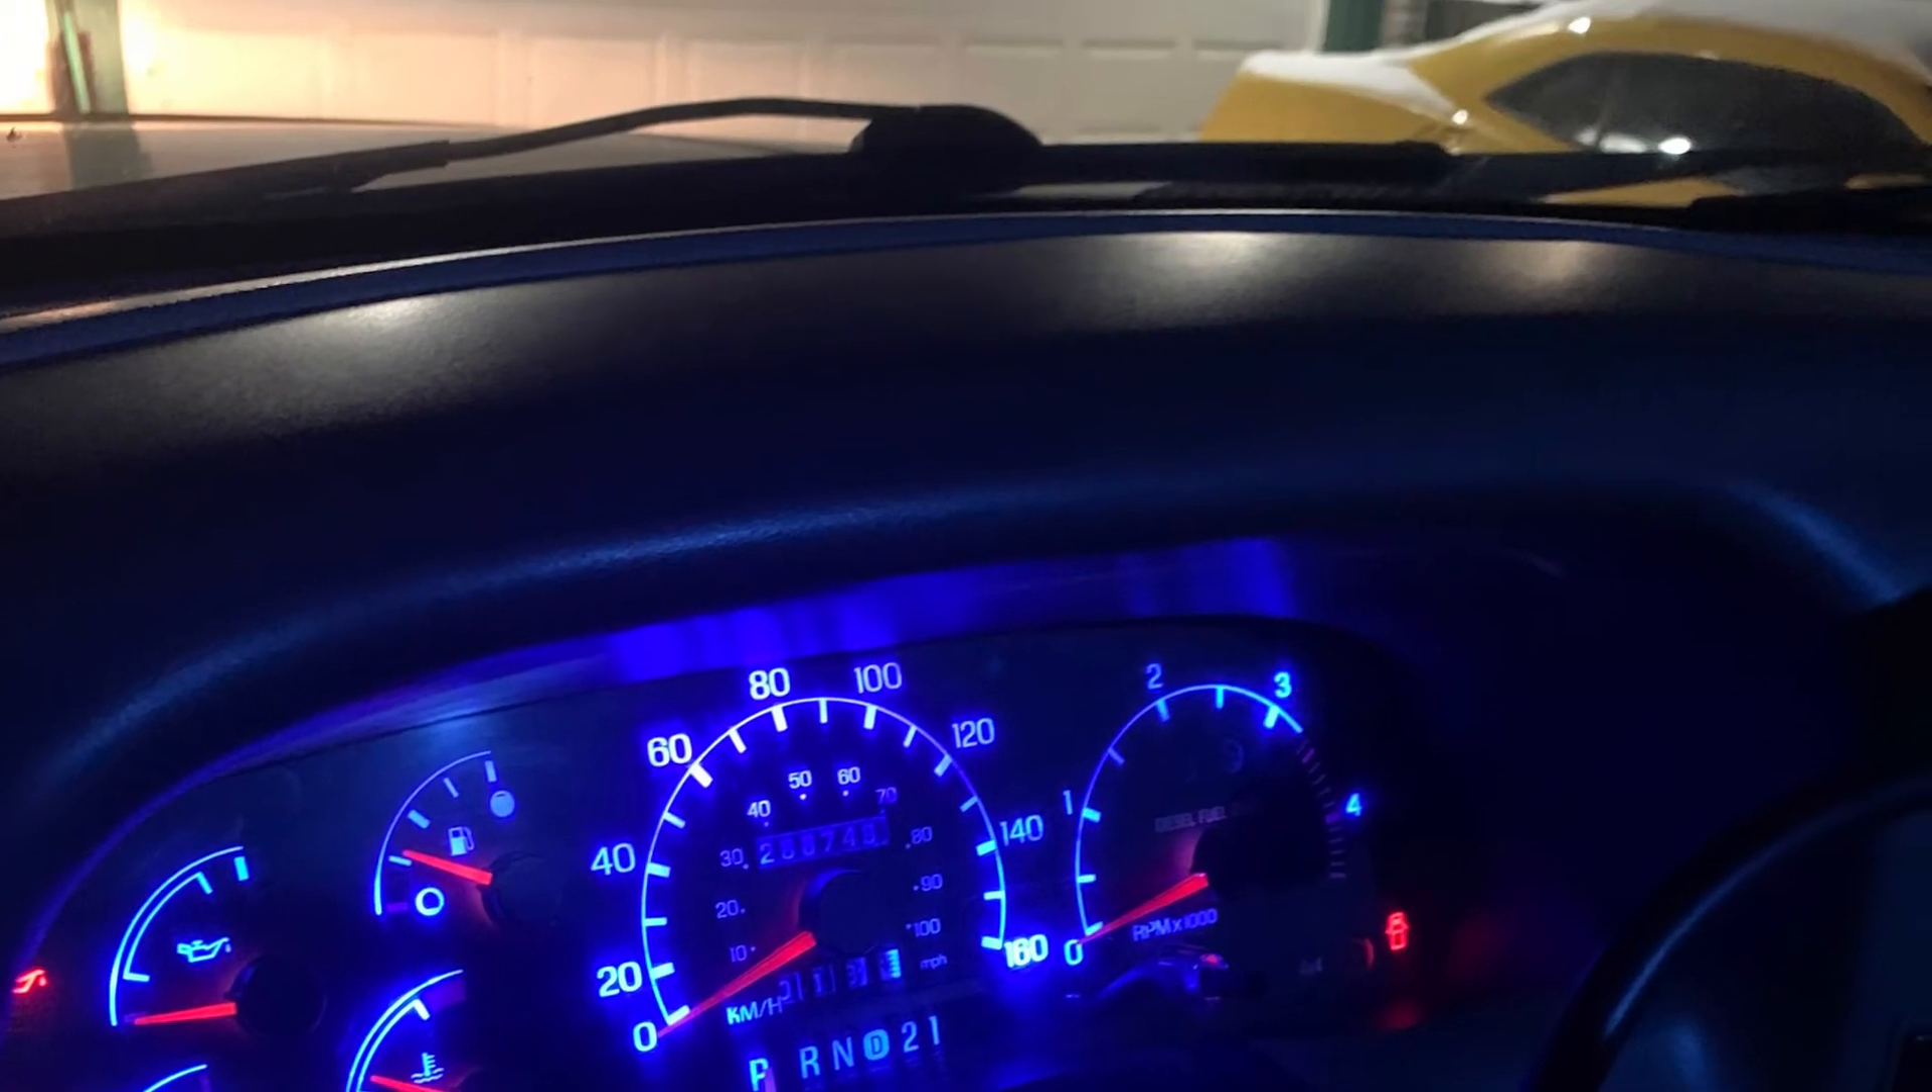All the gauges are back in.